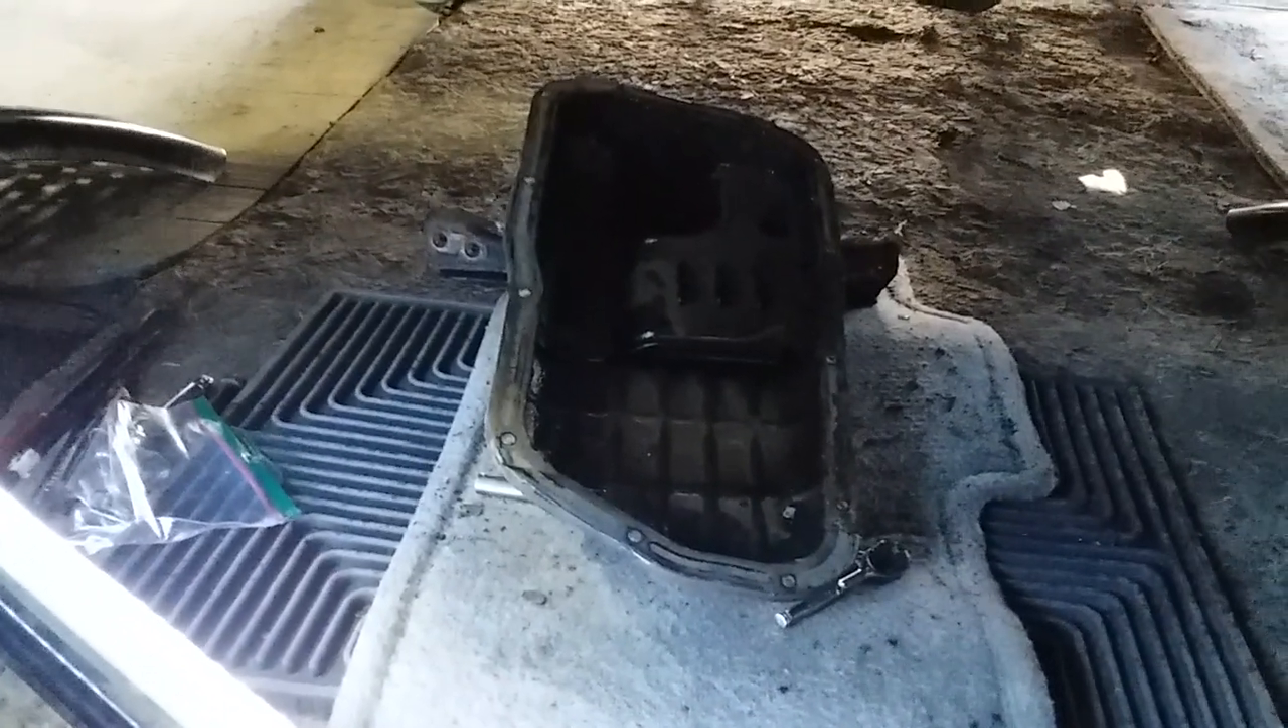But back to the engine here, we've got the oil pan sitting on the floor here.